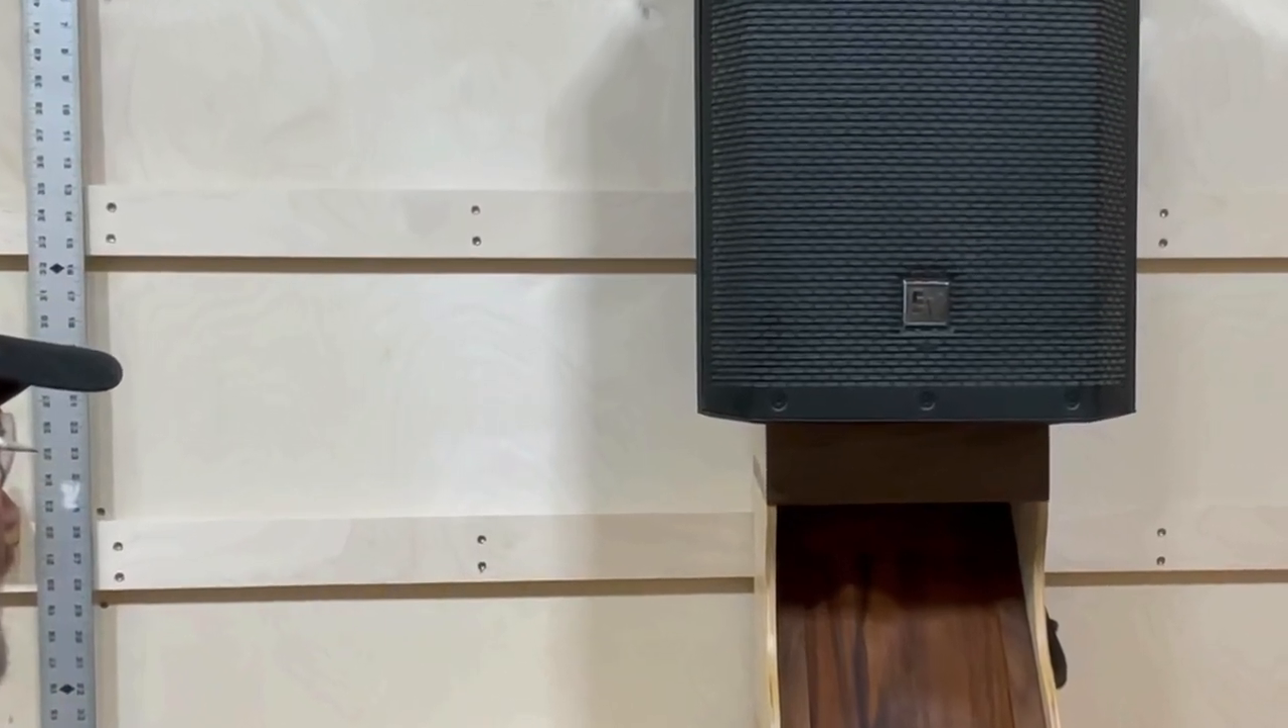You see those doubled up screws every 12 inches in the cleats in the three quarter inch plywood that is in the studs.